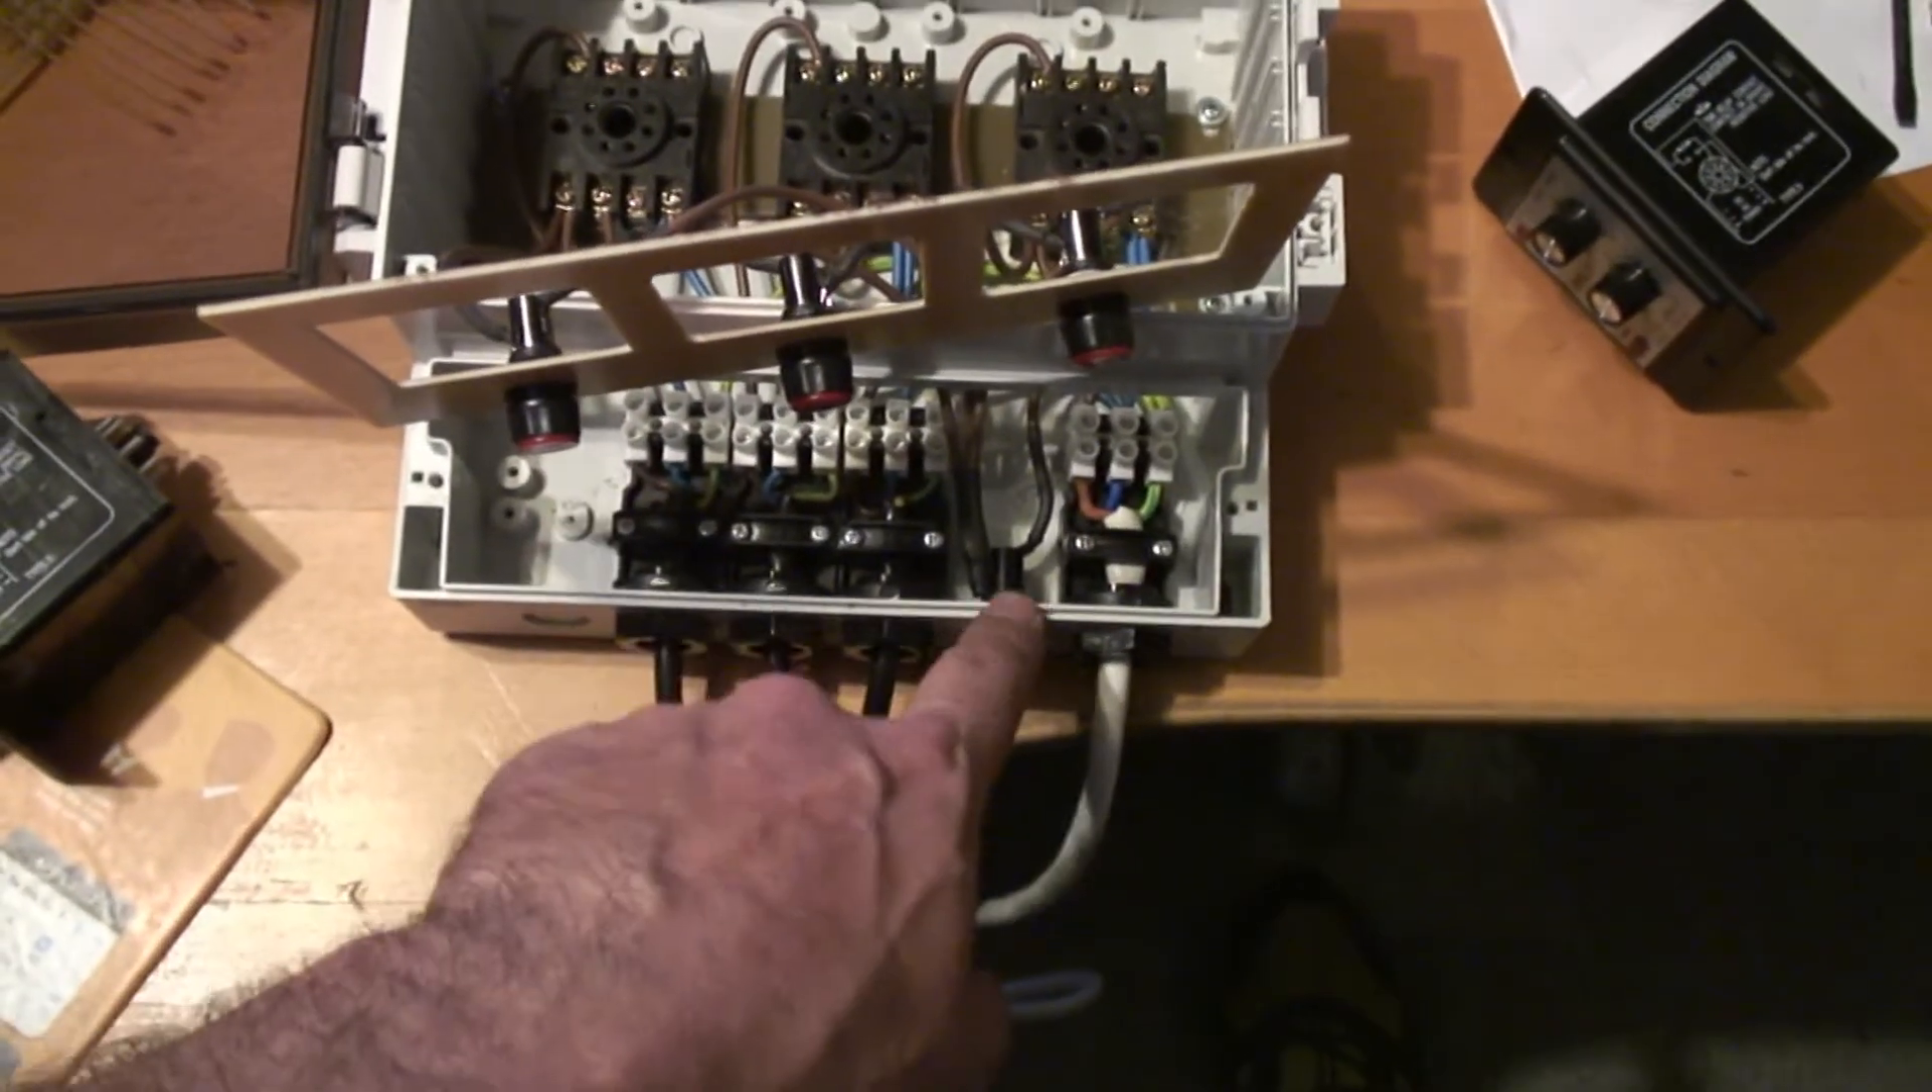I've got all the wiring in, folks. All my terminal blocks, all the cable strain relief.